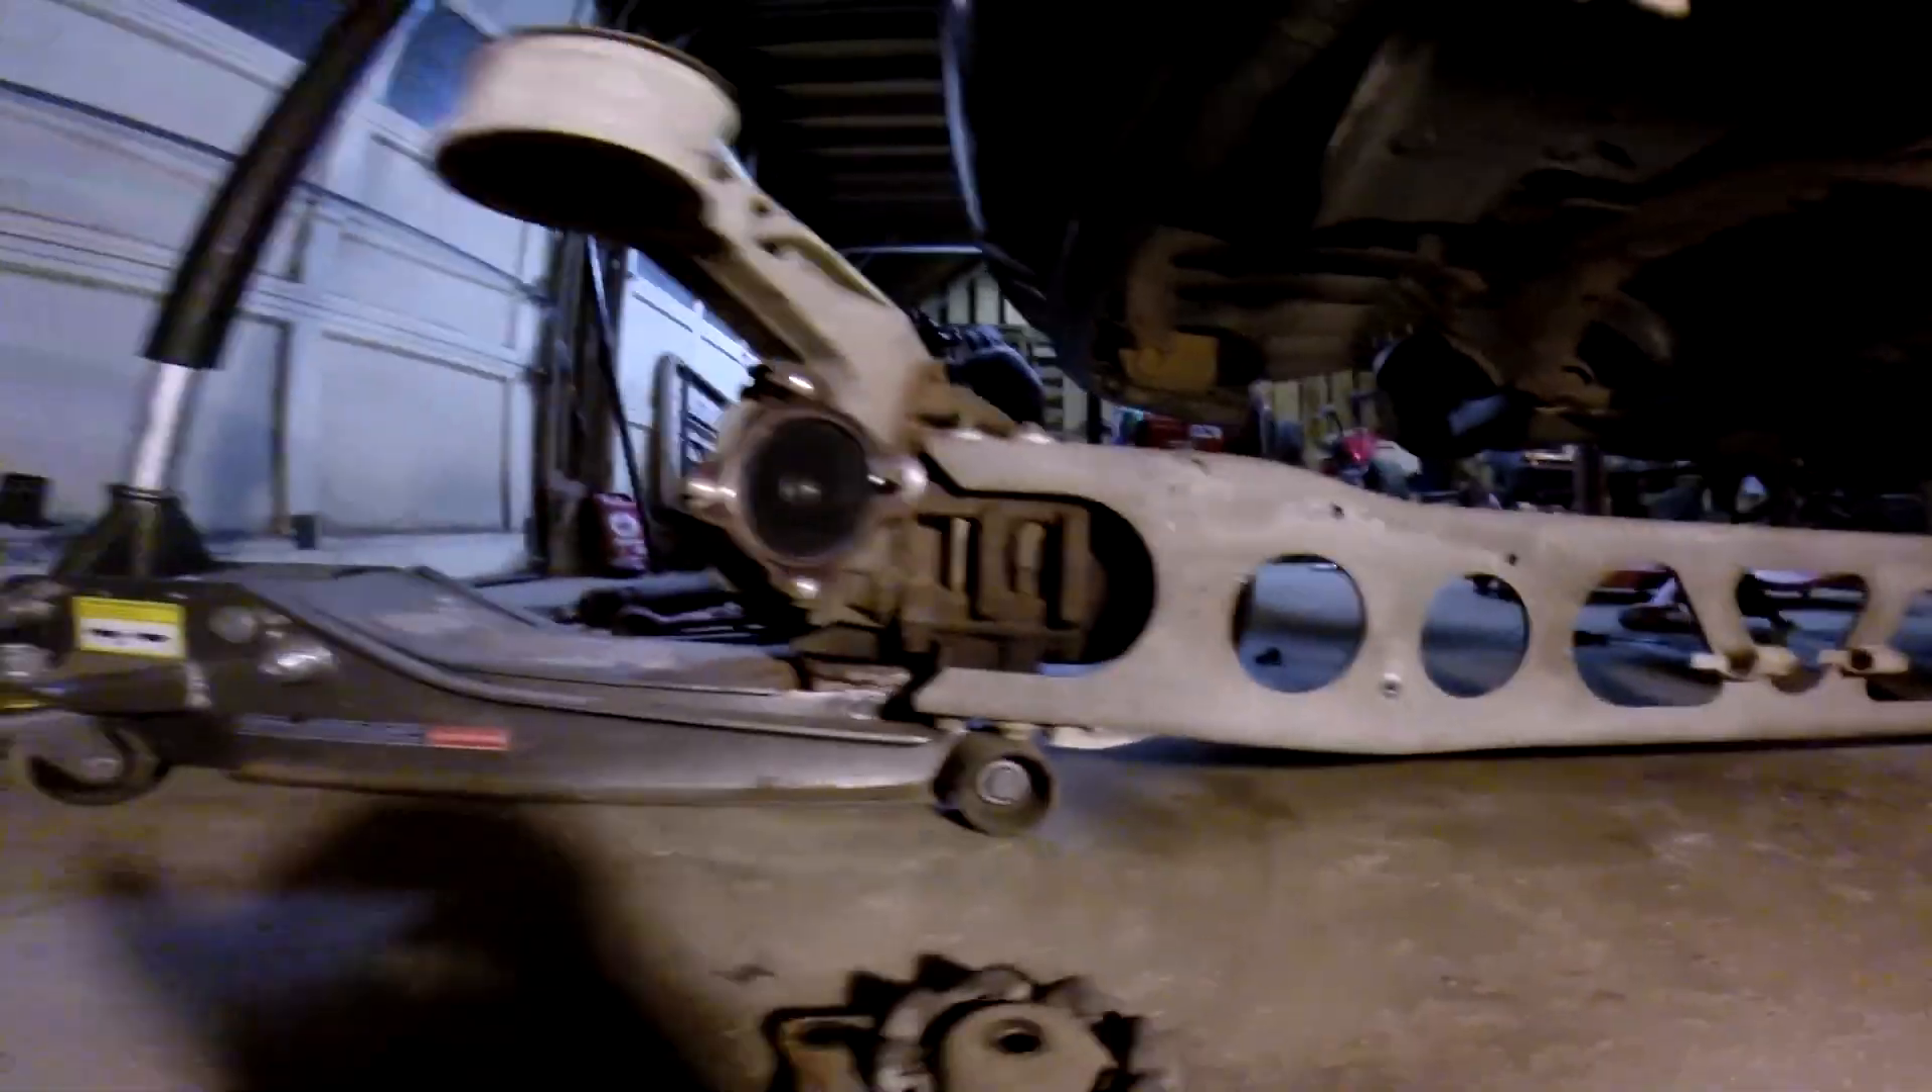All right guys, so we got the whole I-beam out.